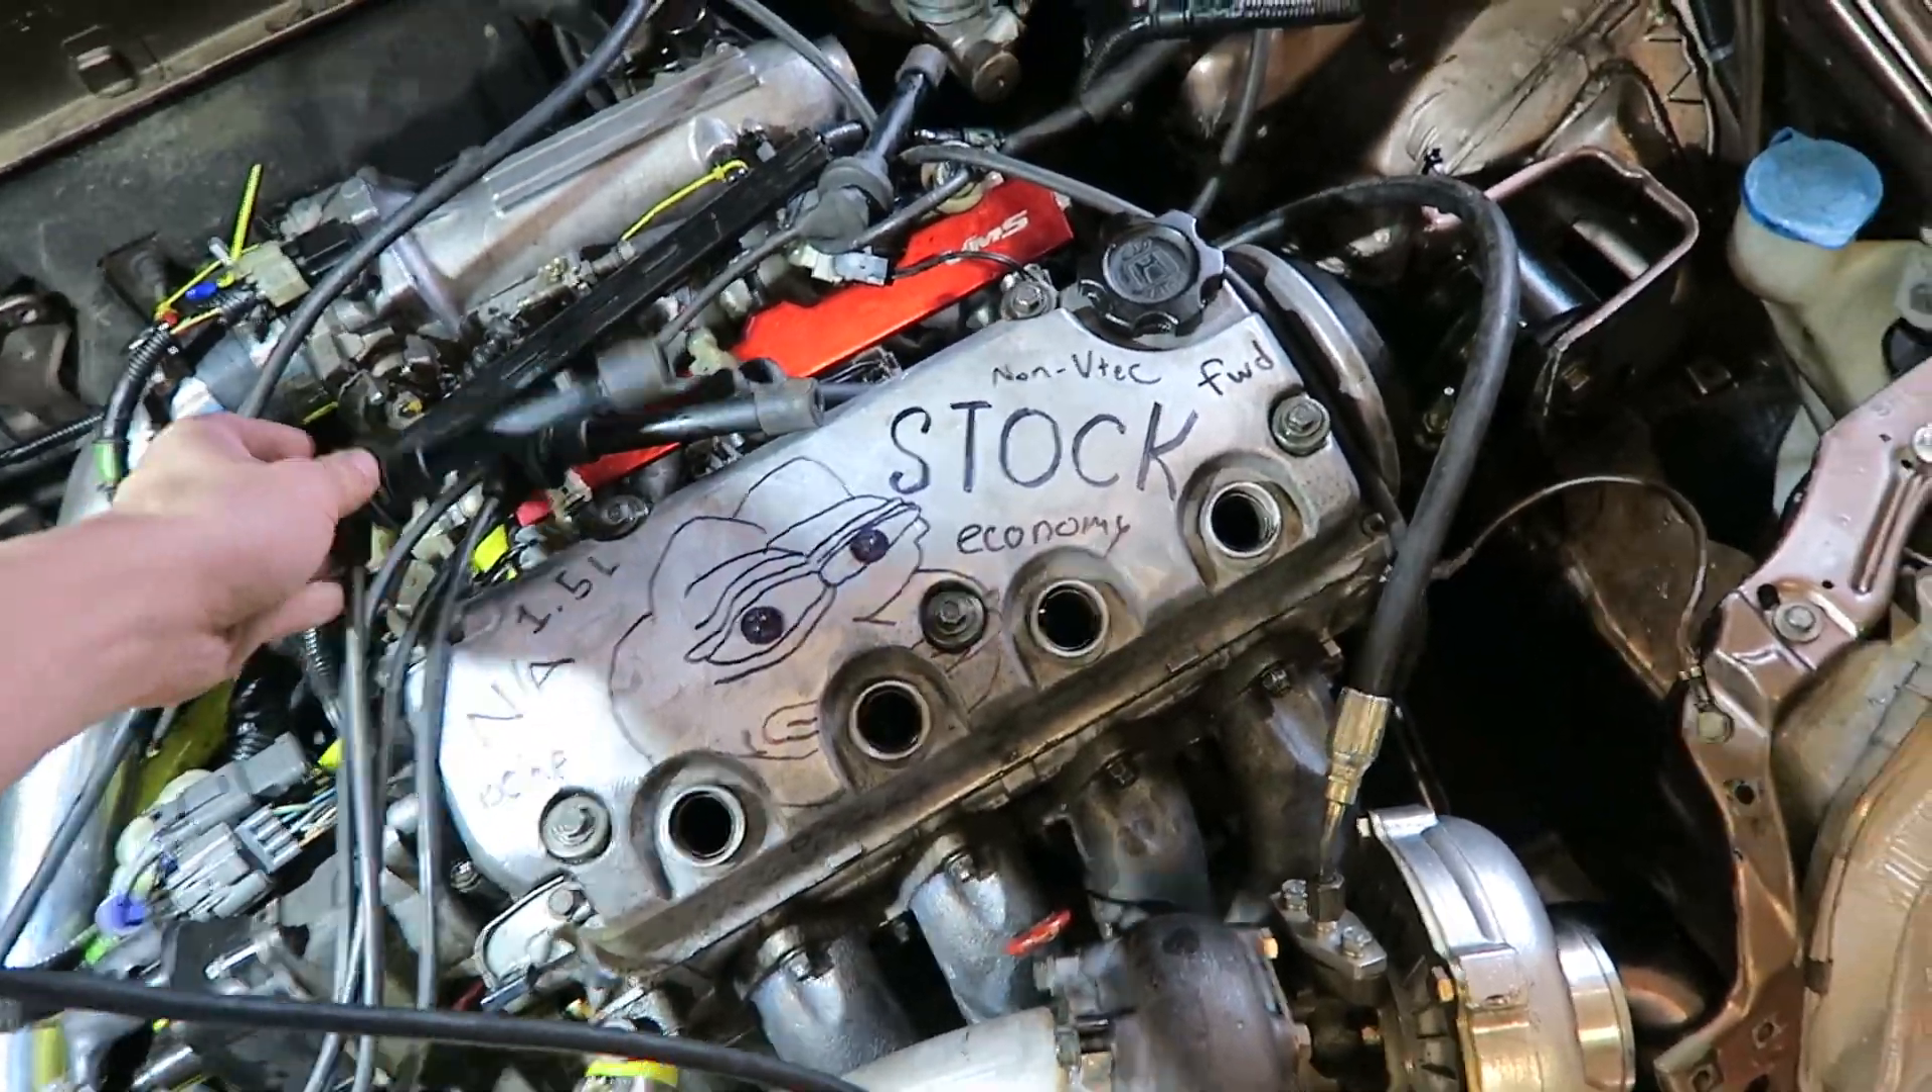I'm not sure if he's tried to start it yet but the spark plug wires aren't in there.